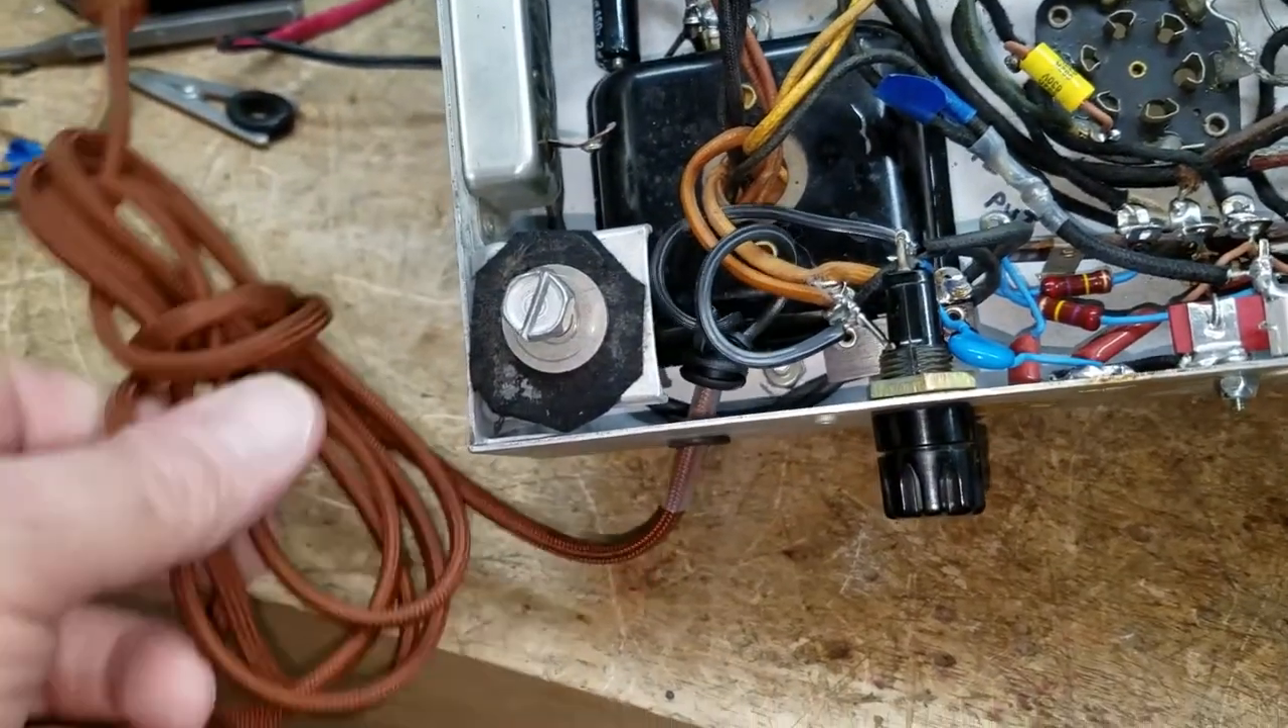Okay guys i've installed the reproduction cloth covered cord.